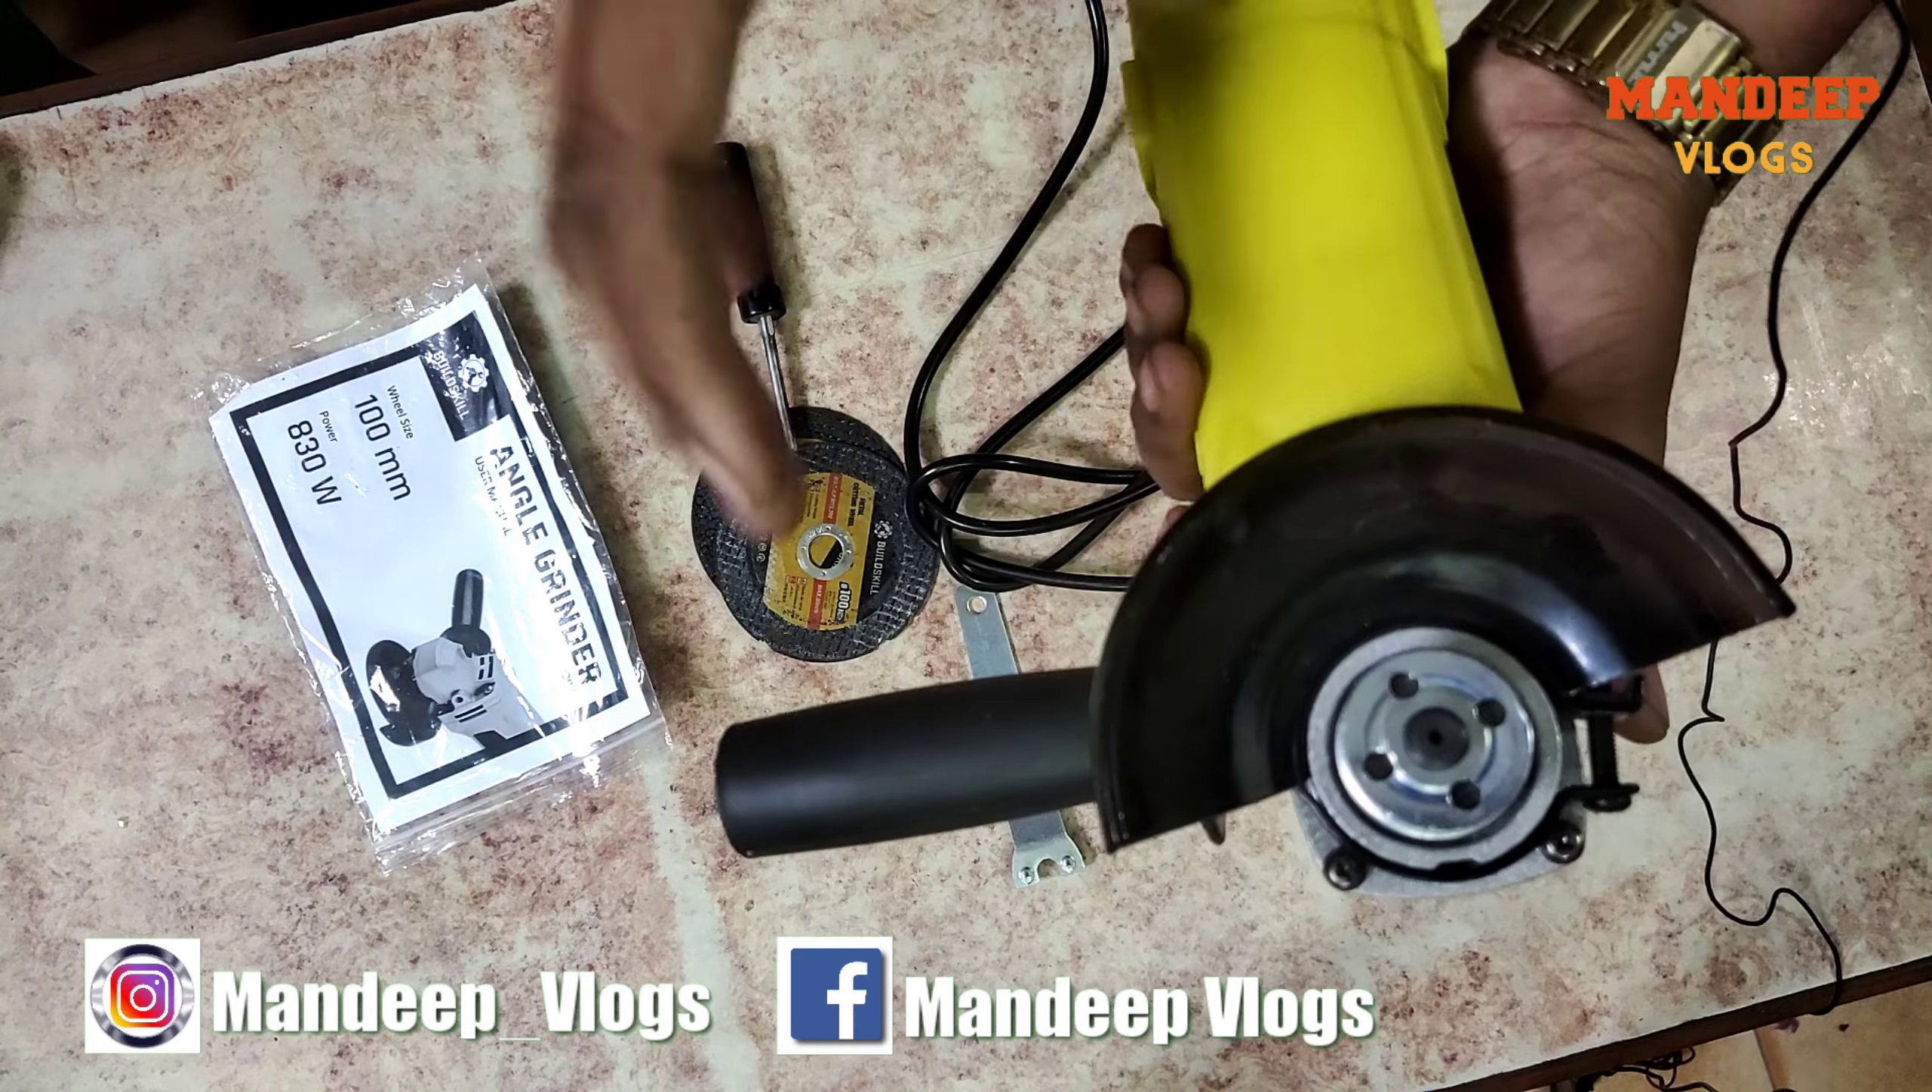तो दोस्तो मैंने handle को इस तरफ fit कर लिया है।